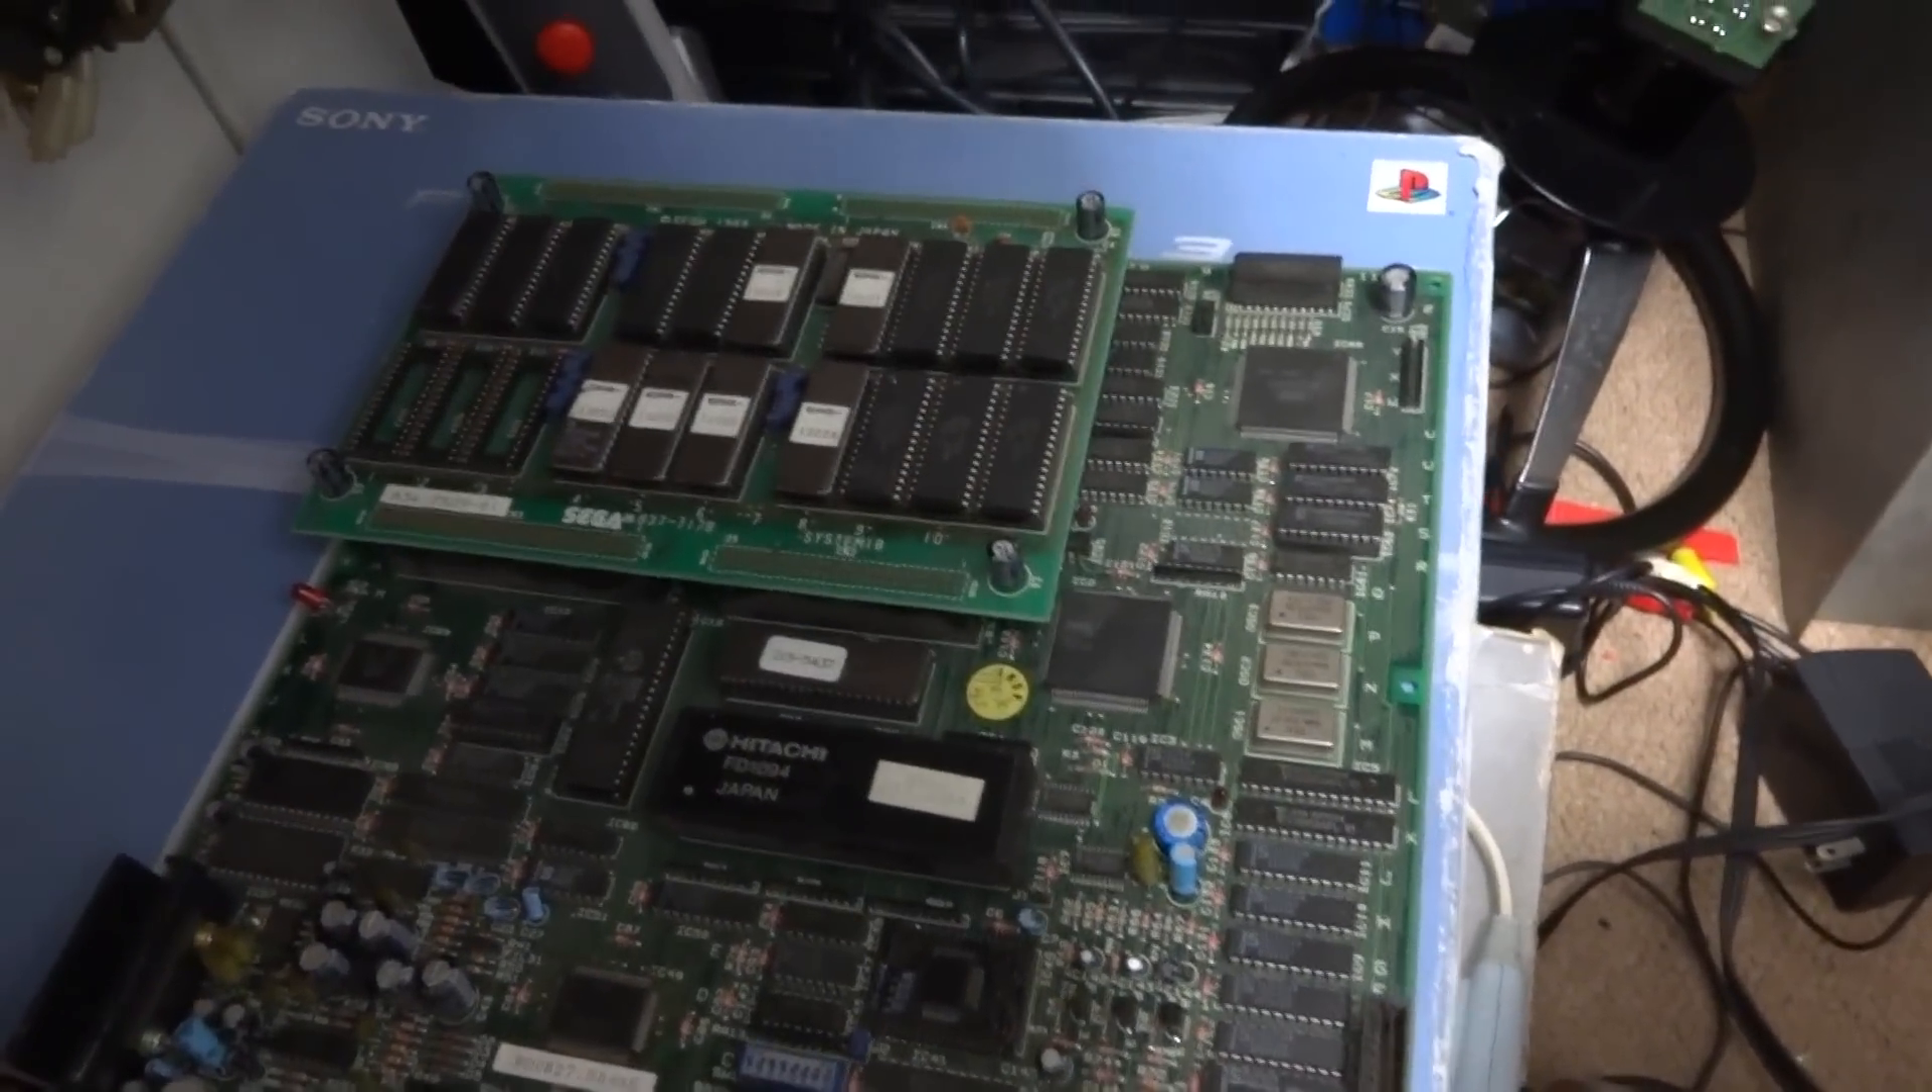Okay so we've got the top board plugged back in everything else is connected and we're about to turn this on and see what we get.